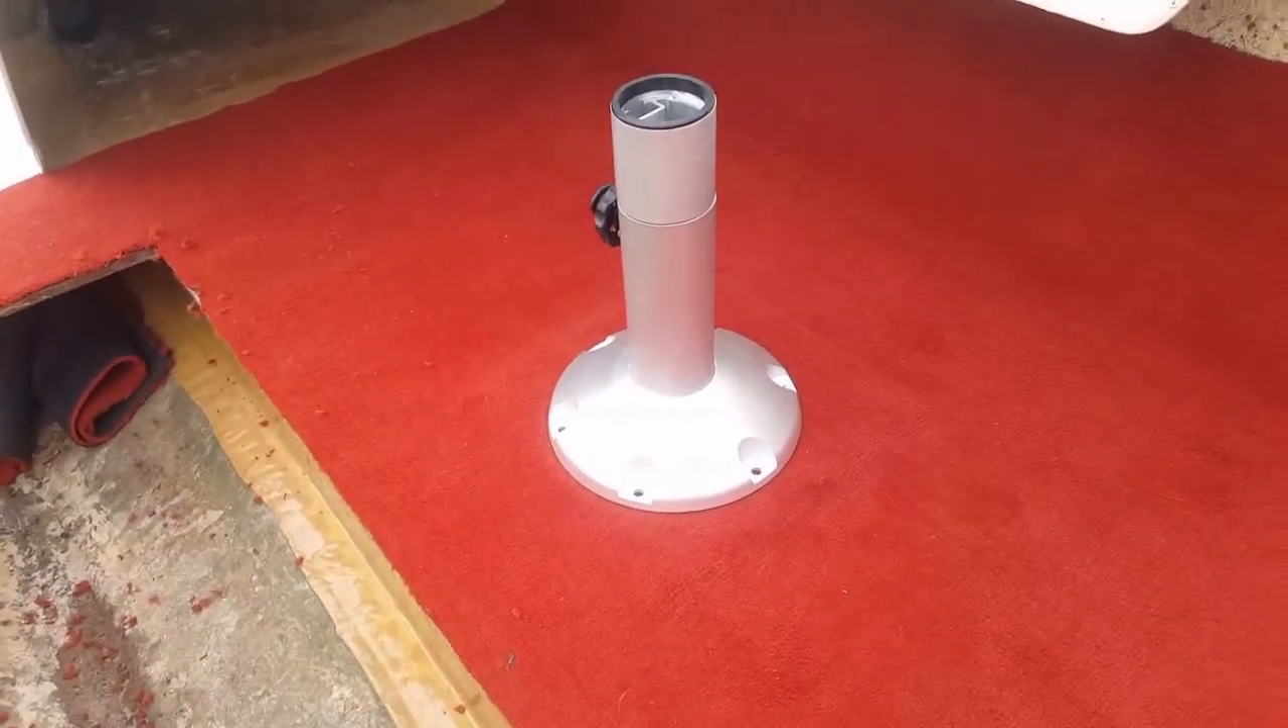As you can see here we've got the pedestals set up for the captain chairs going in.